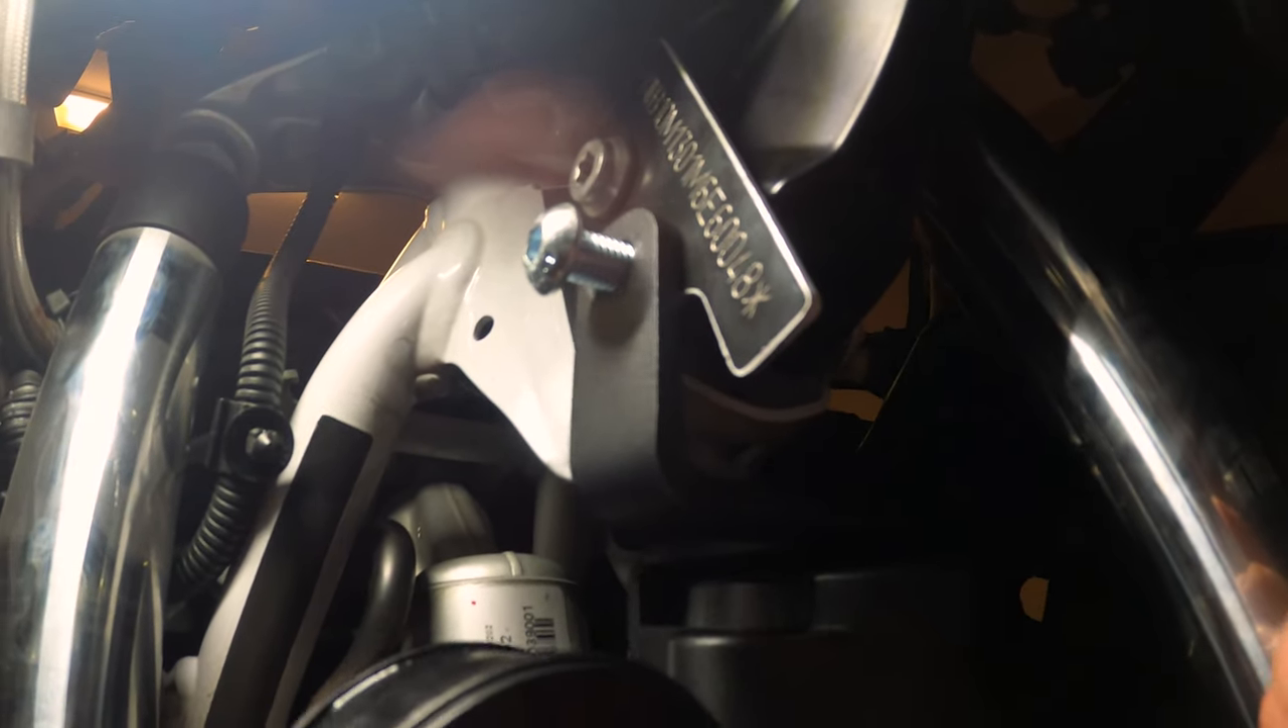That is the mount attached to the bike. Now it's just a matter of tightening that screw.